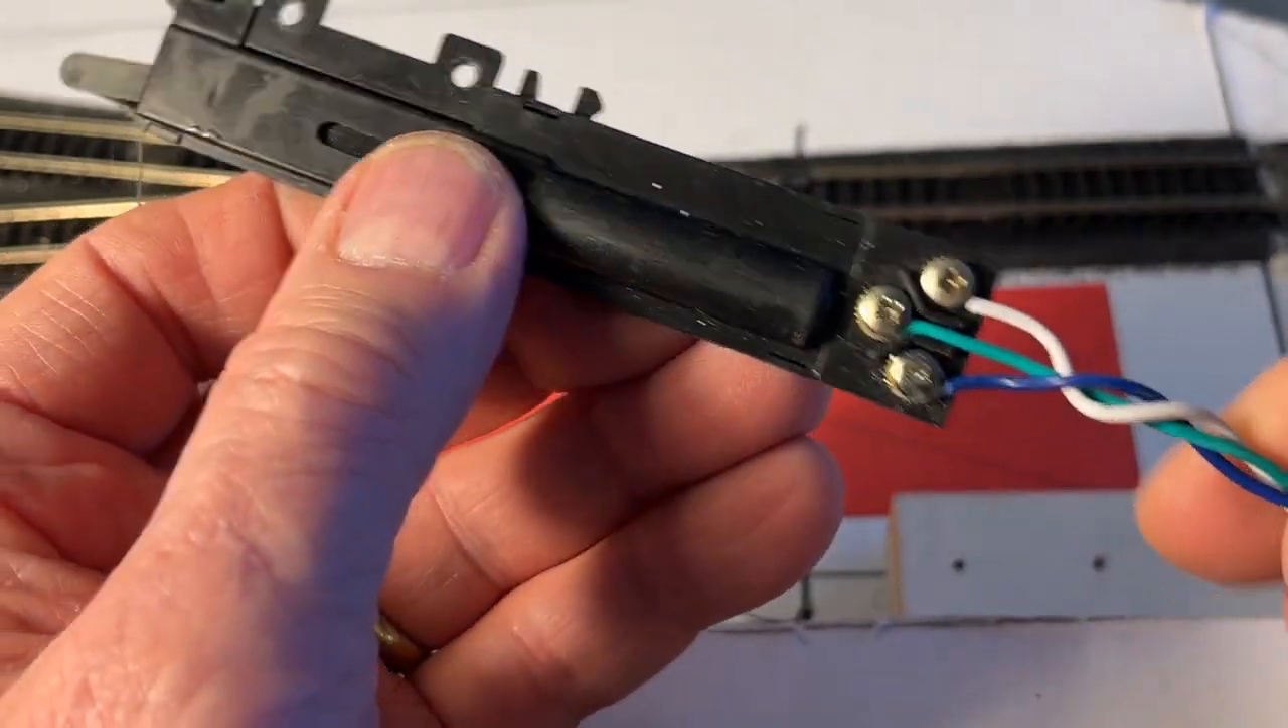You see, I've put the three wires, attached the three wires to the back.